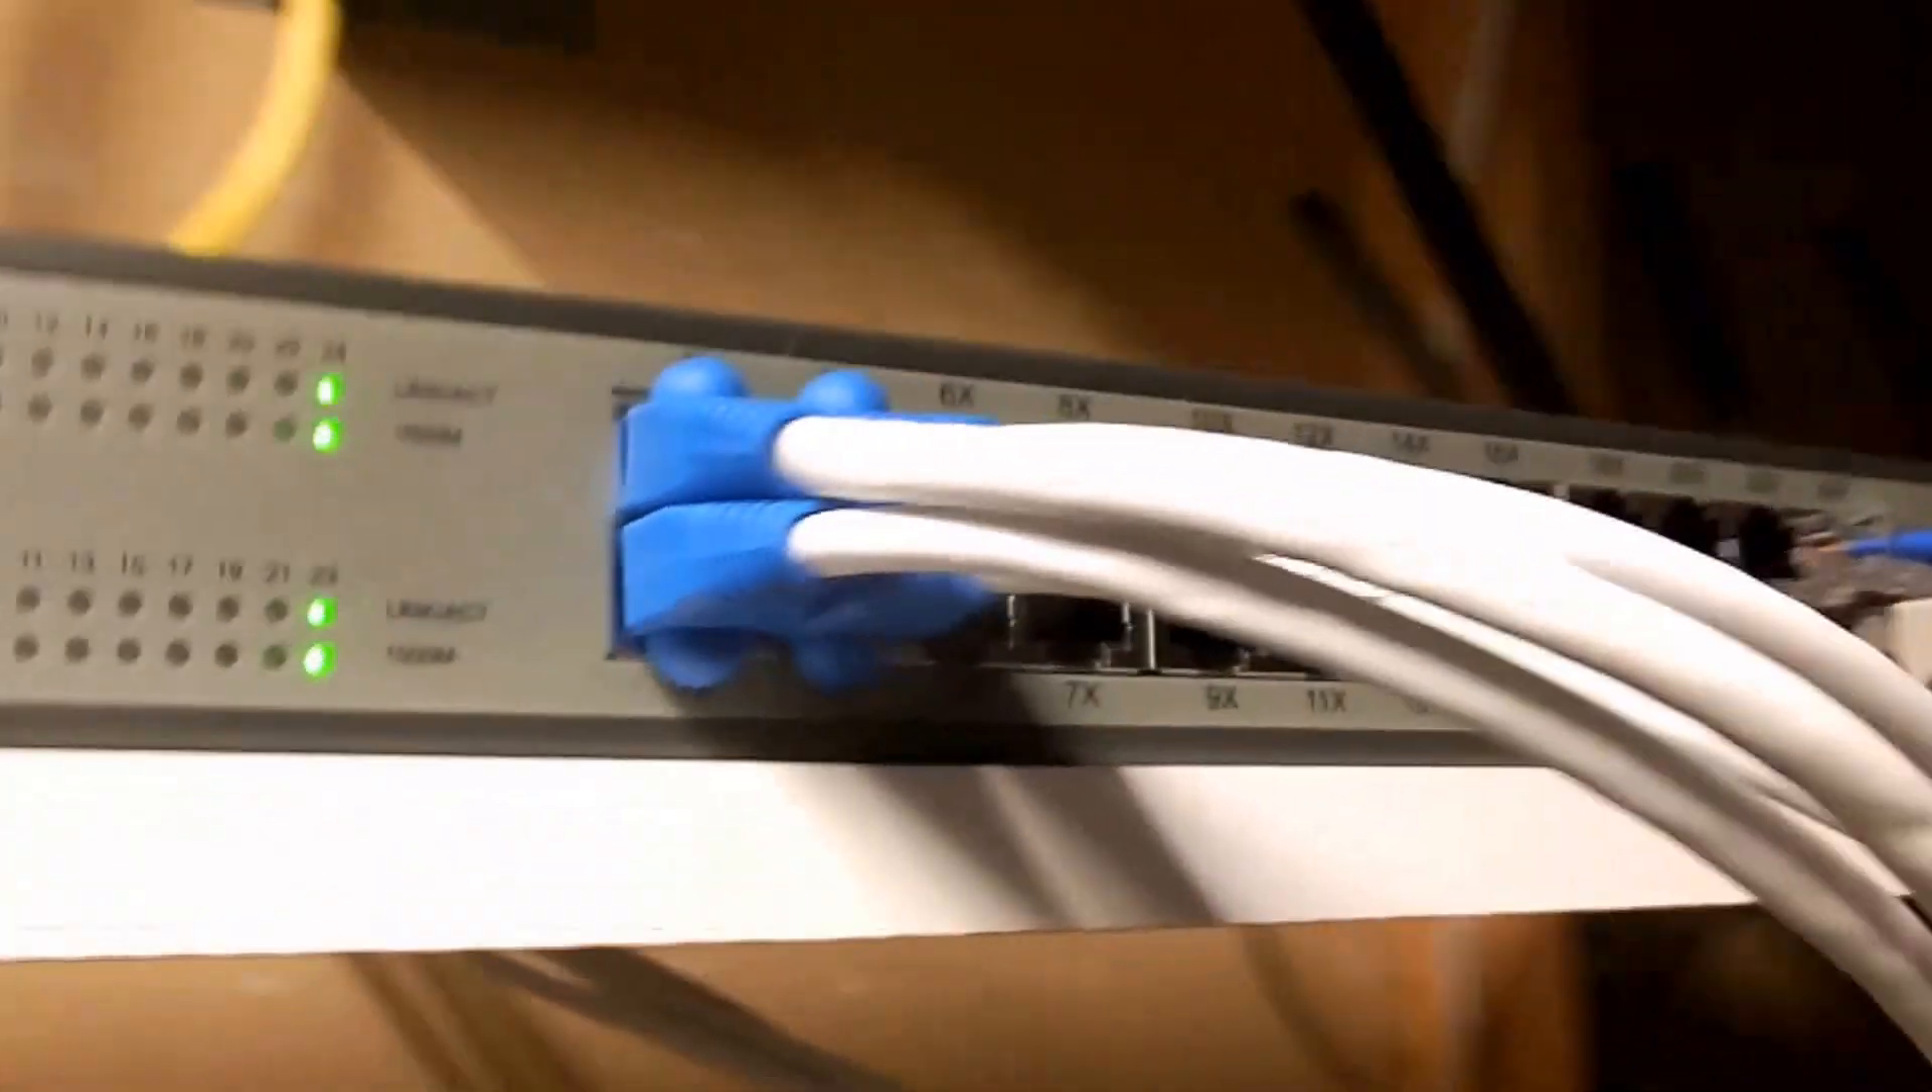We've got our four new internet lines. New ports. With the cable ends on there now.